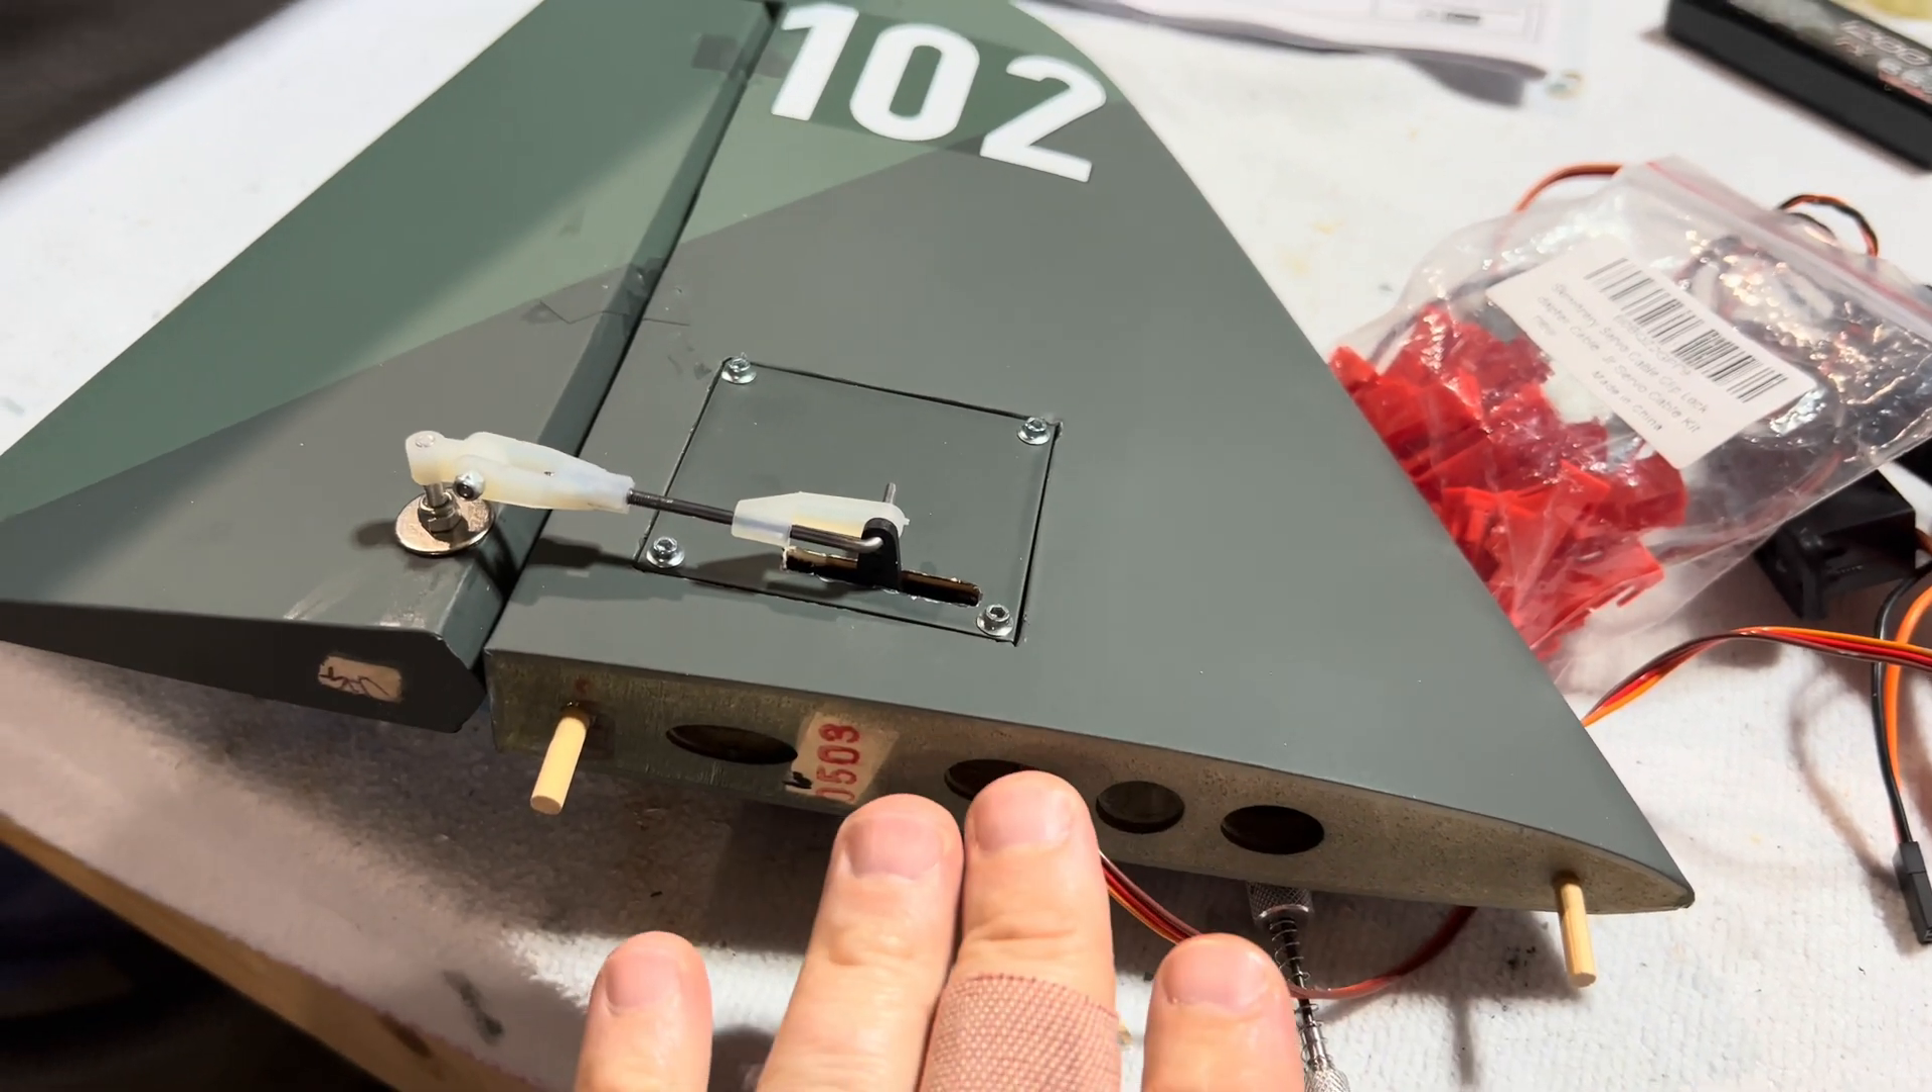All right, friends, as we continue our update, we're looking at the upper rudder, and you can see we have our anti-rotation pins in place.